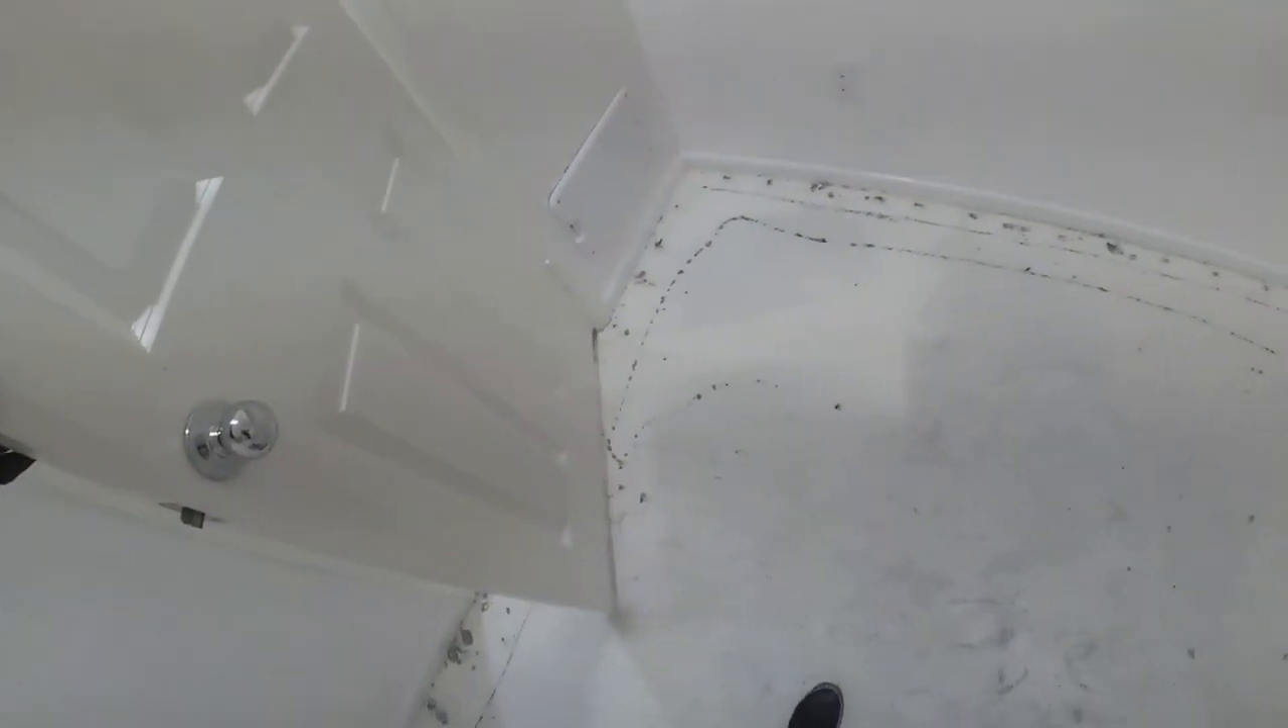We are completely finished taking off the carpet the underlayment.